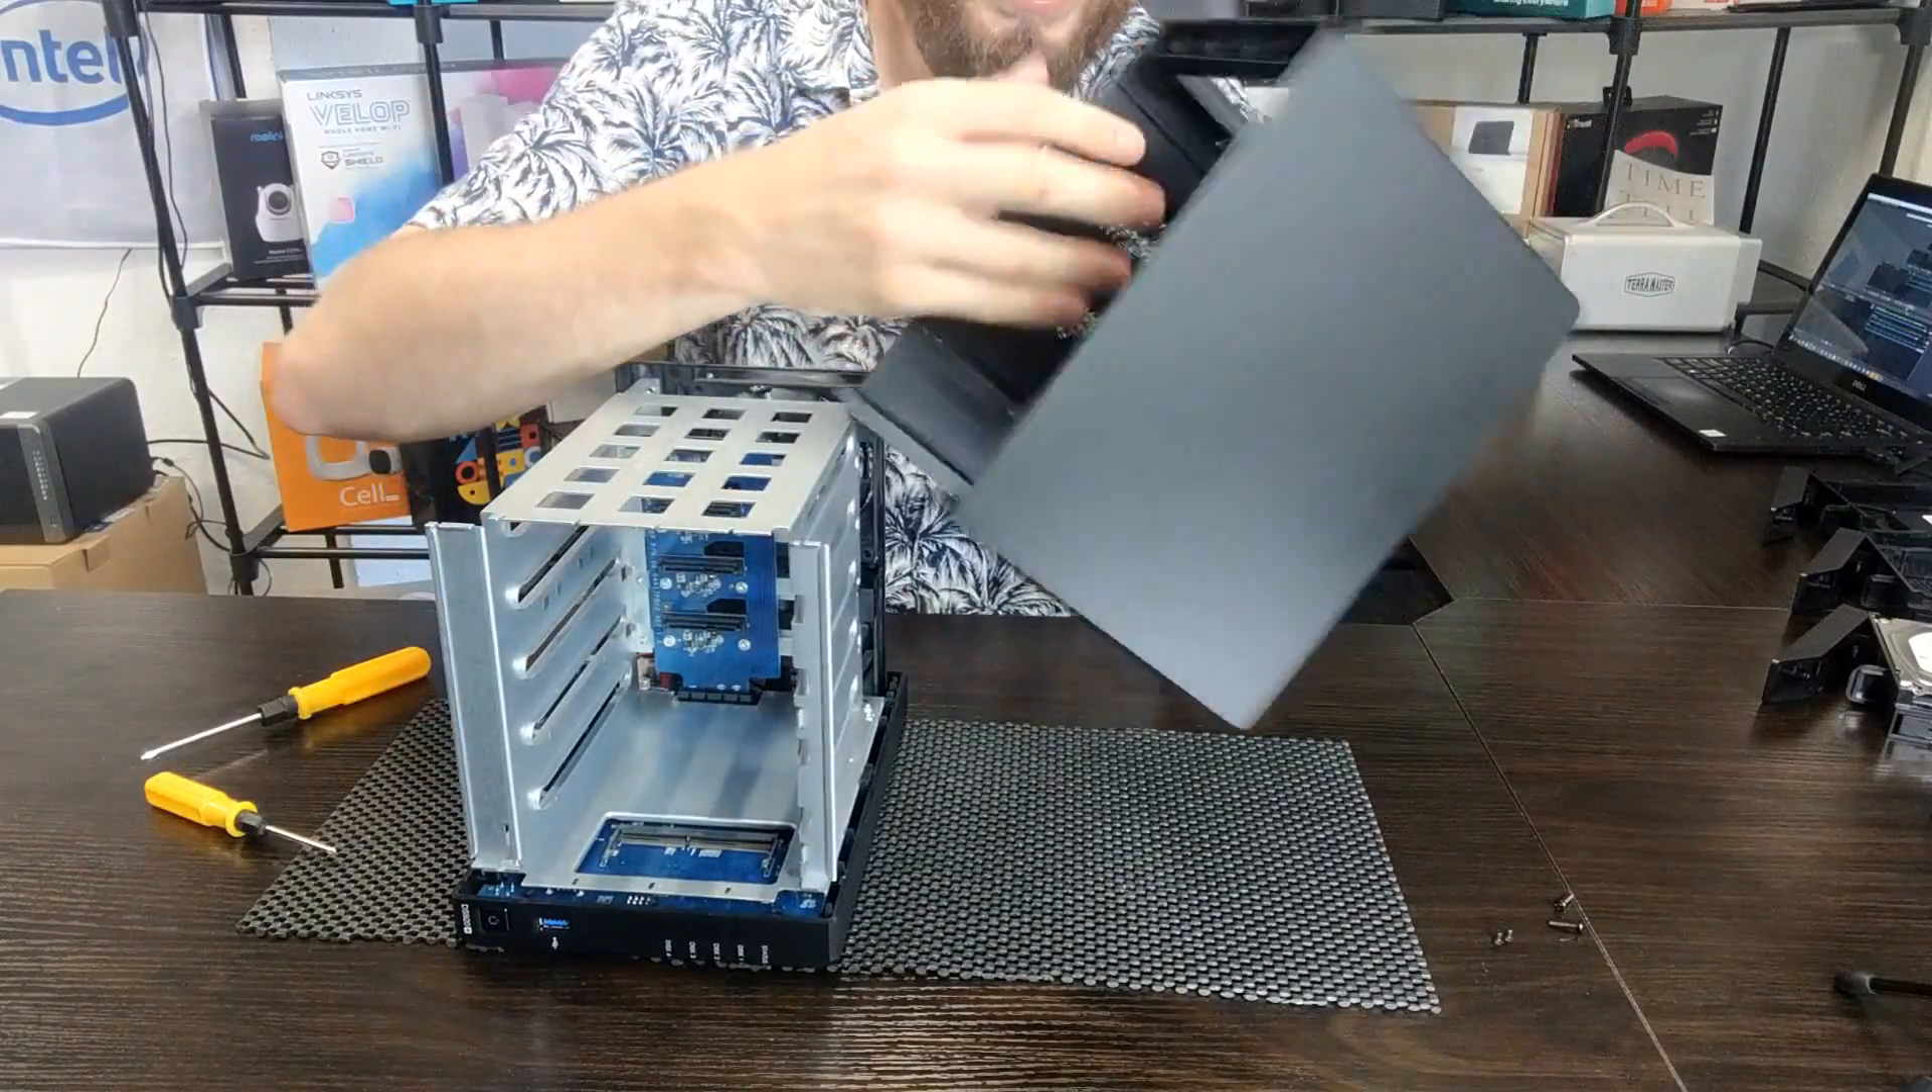As you can see it's clicked open and then we can remove that external panel and now we've got the internal framework of our NAS.